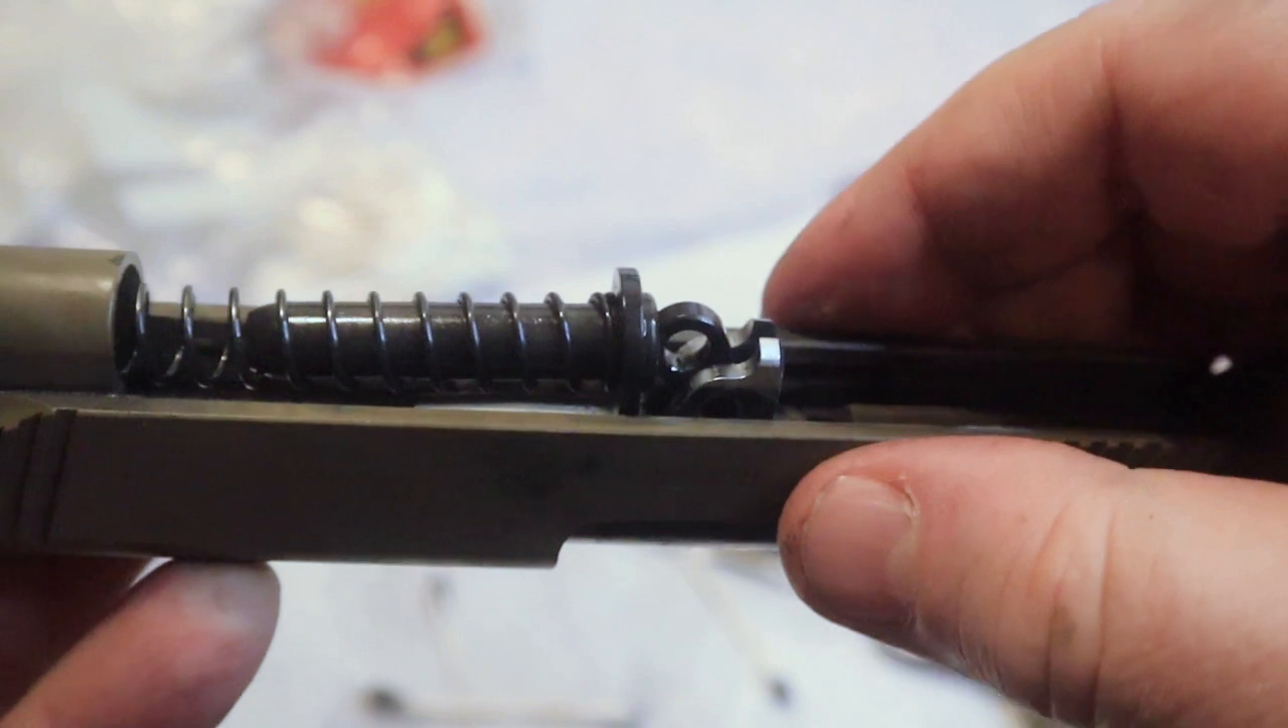Okay, now we have the barrel and the guide rod and the spring back into position.